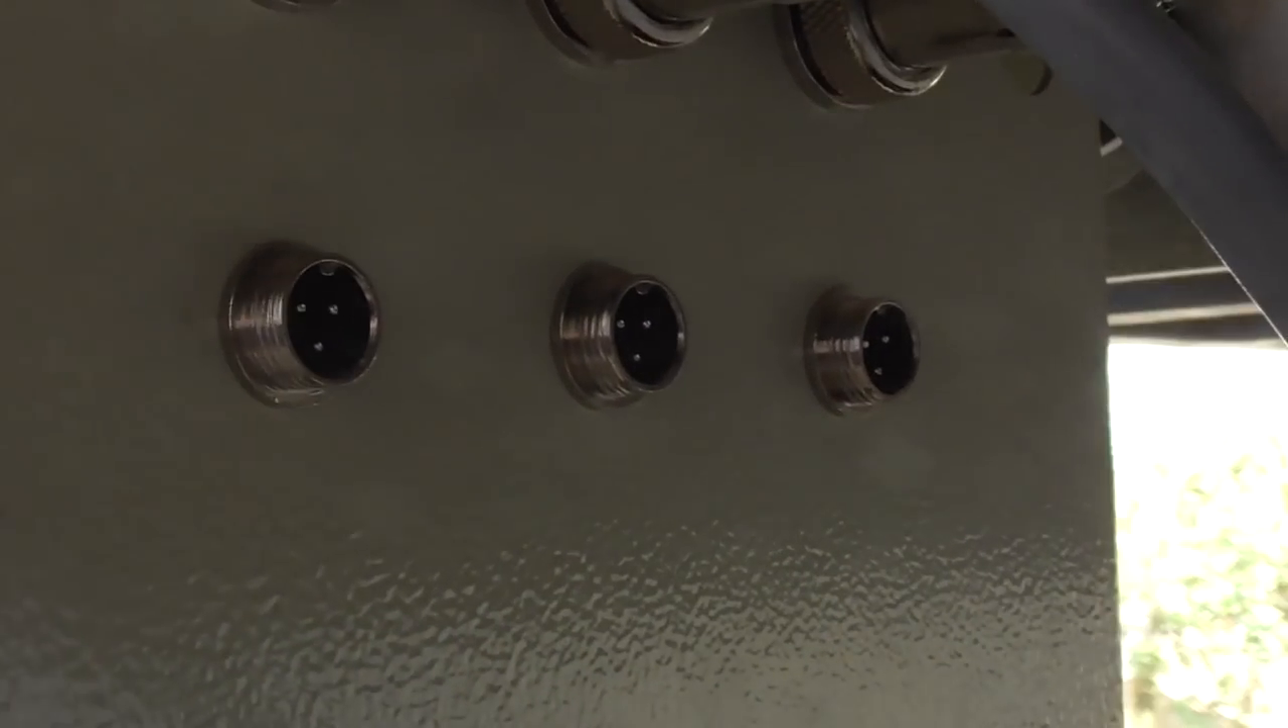I added the plugs for the limit switches there so that's going to be XYZ.